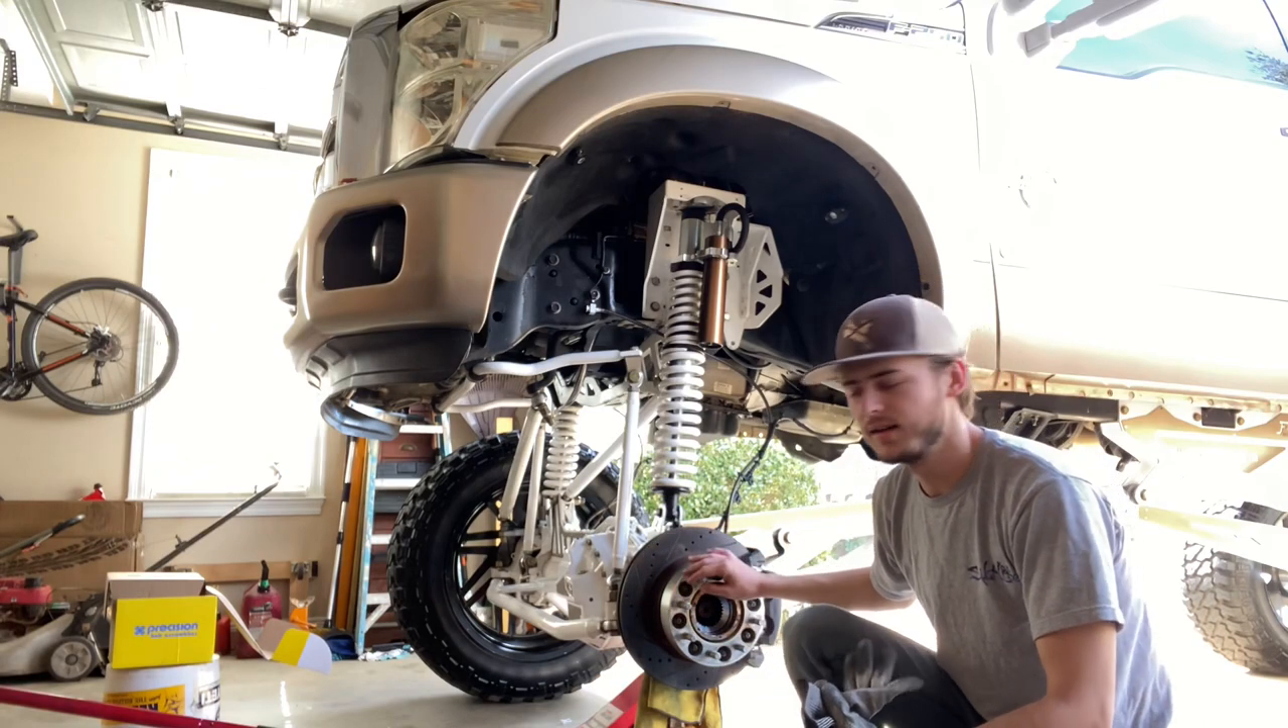Alright, so we got the tire off.